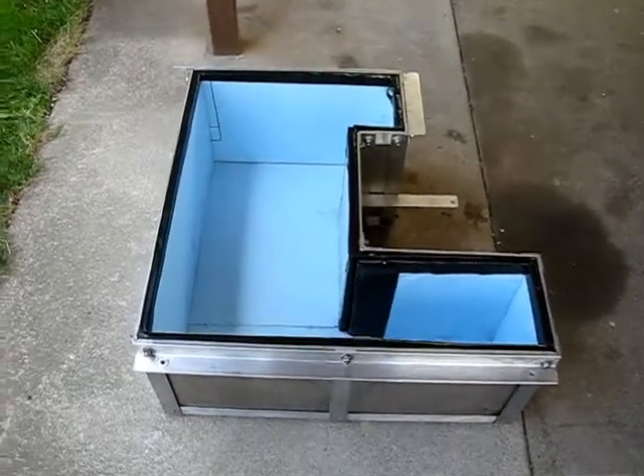And here's what the battery box looks like with all of the blue foam insulation inside.